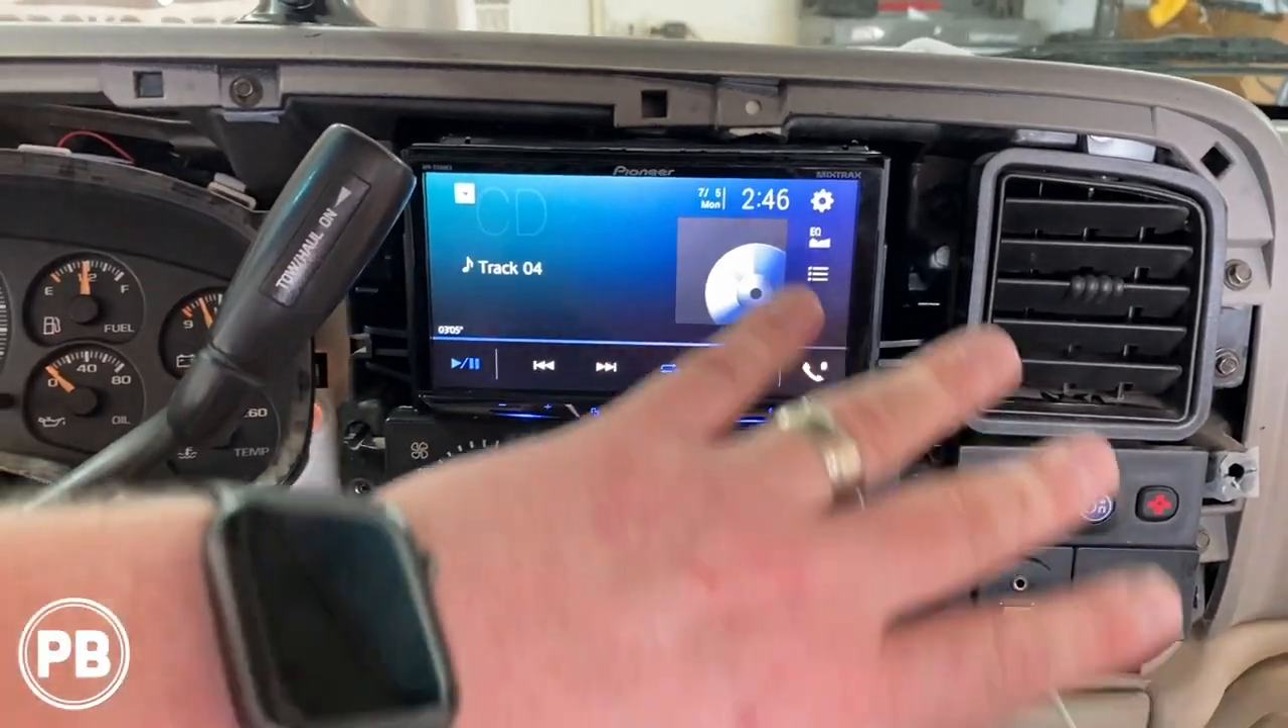Okay so we got our radio back in now we just need to put the trim panel back in but essentially we got everything hooked up and our radio slid back in.